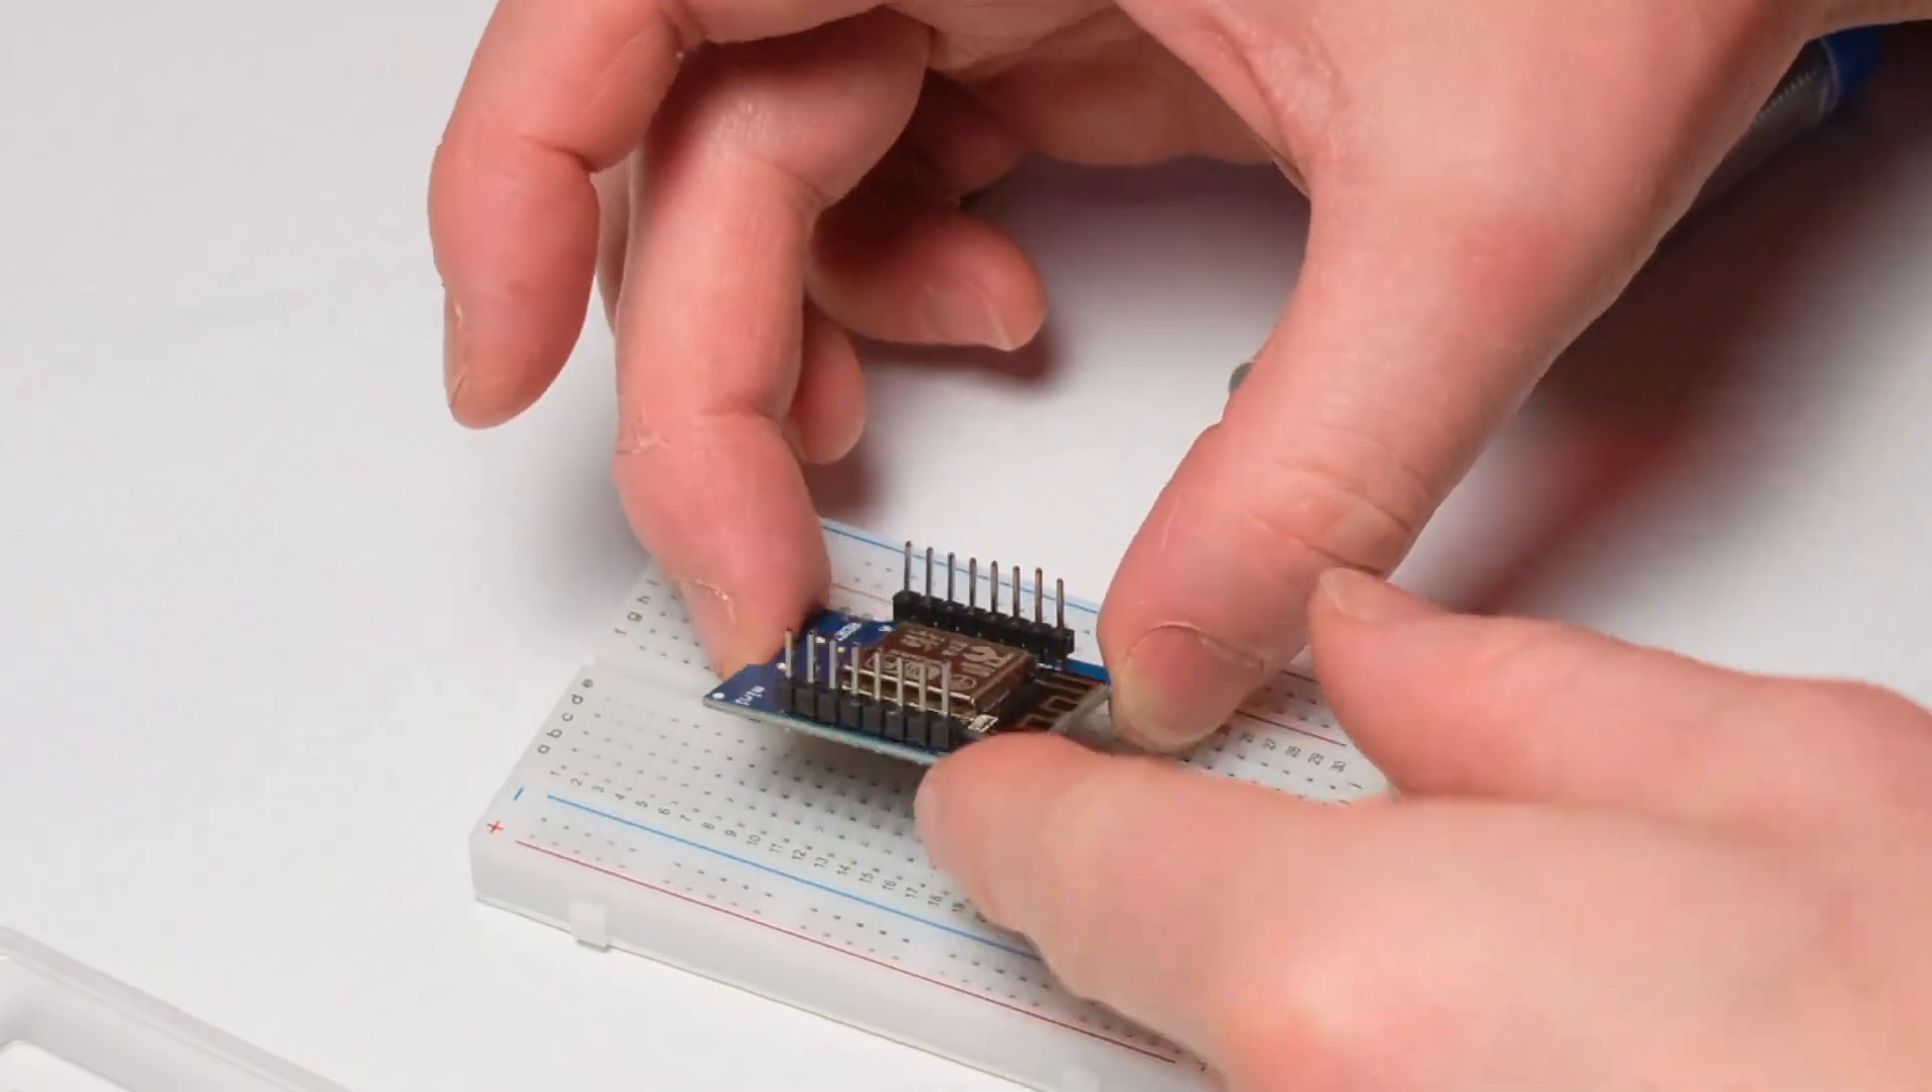We have our WeMOS board connected up with the male pins.